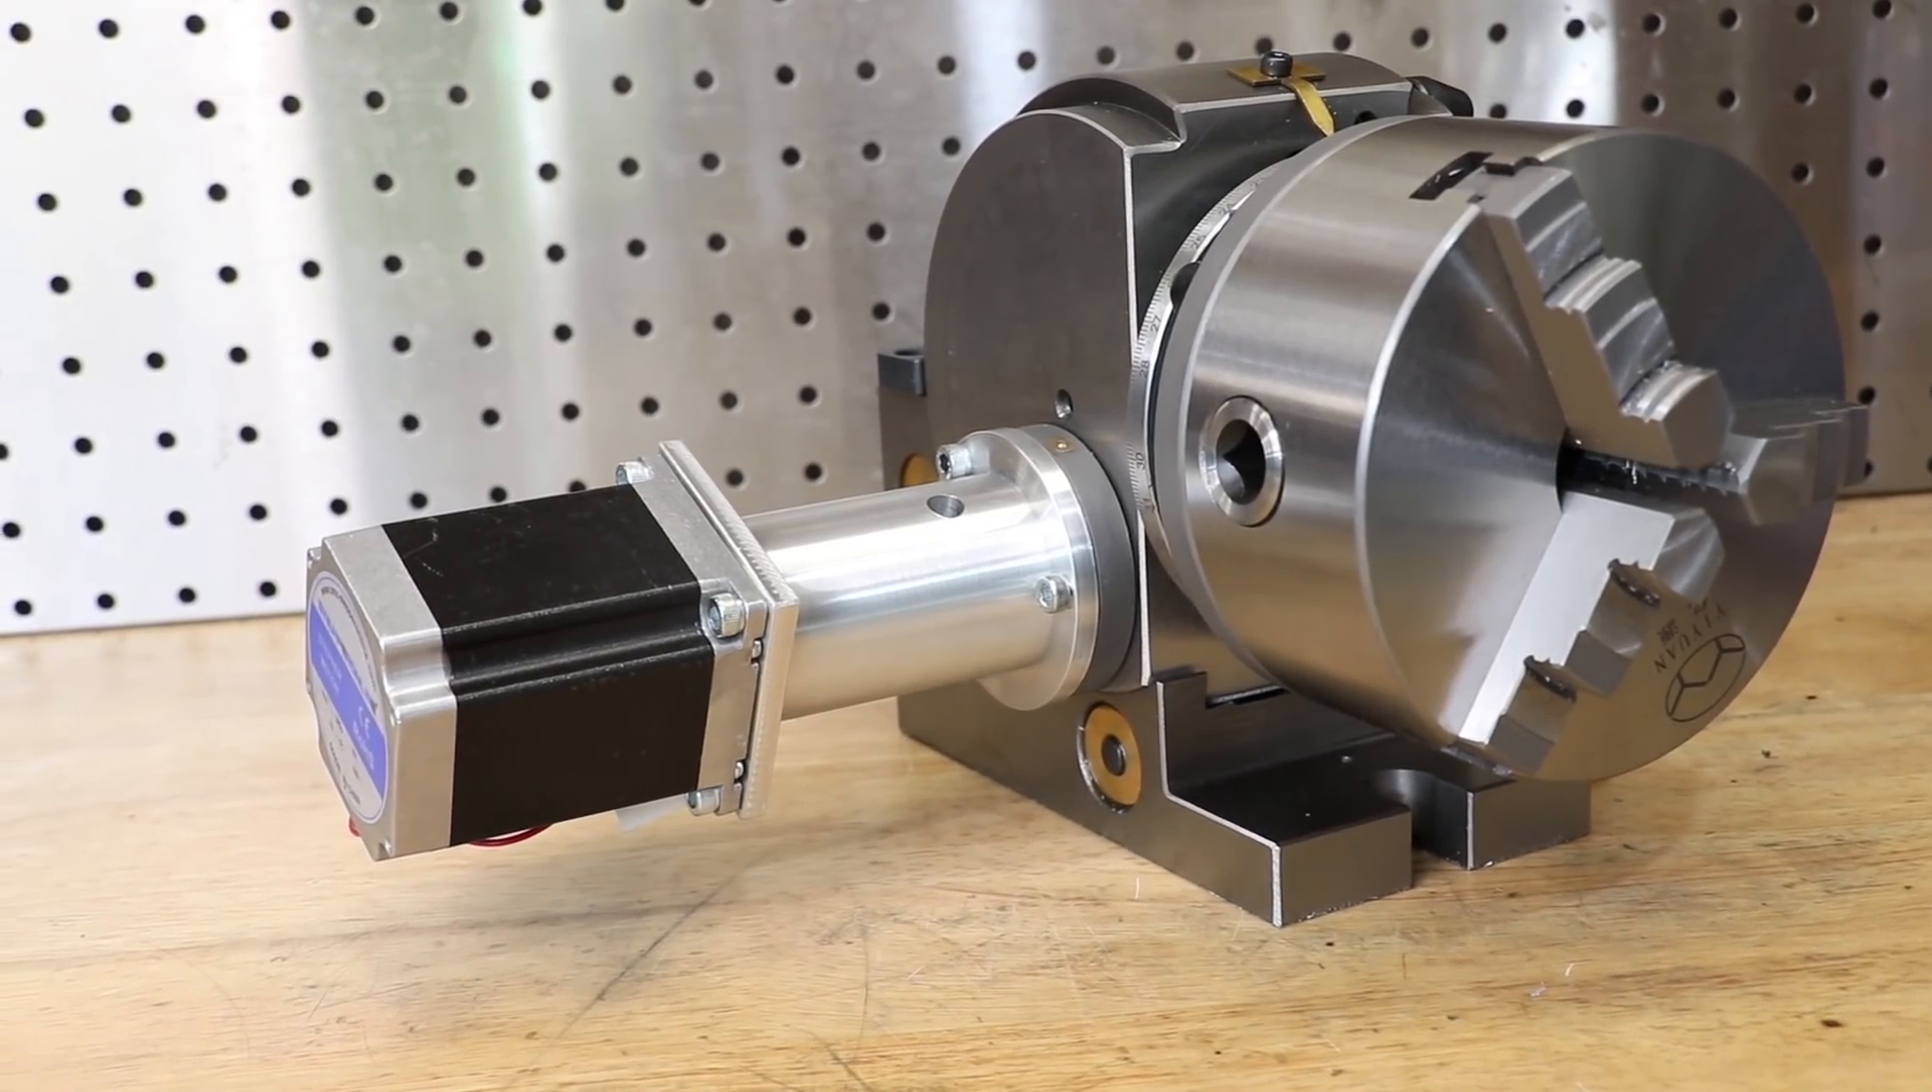And that's the stepper motor on, and the build portion is done.